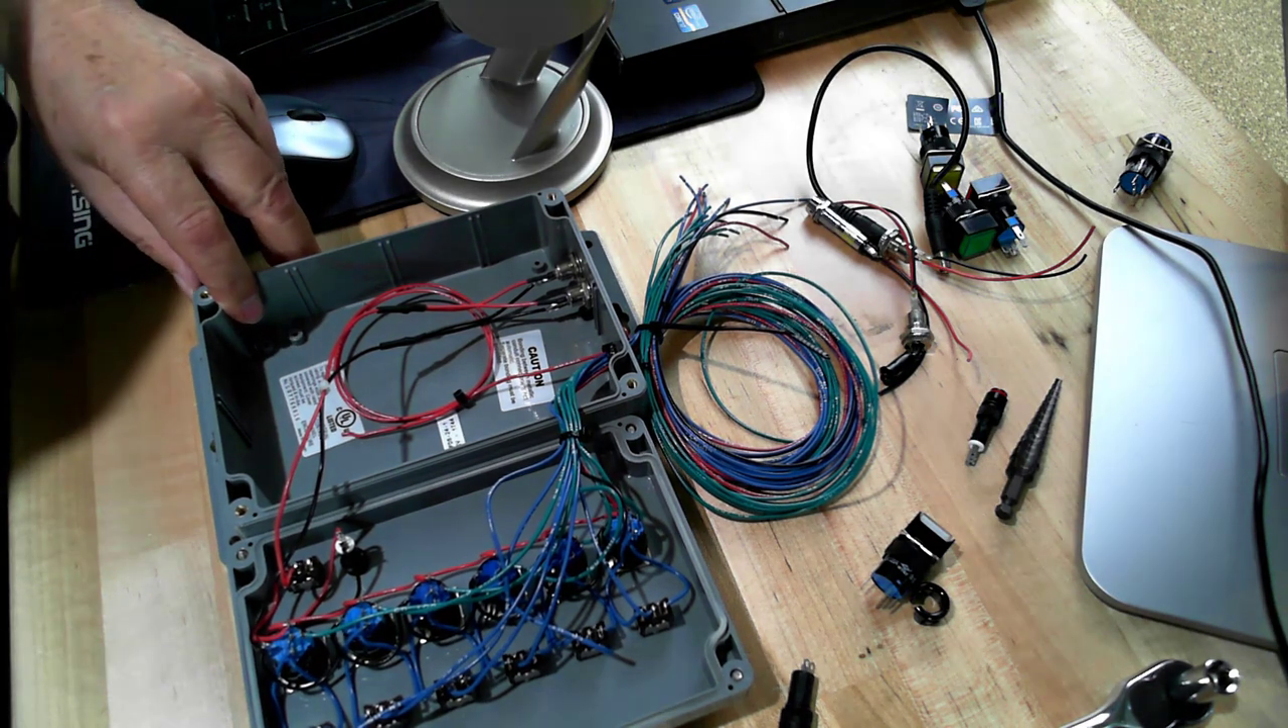Here's a unit that is complete completely wired up.